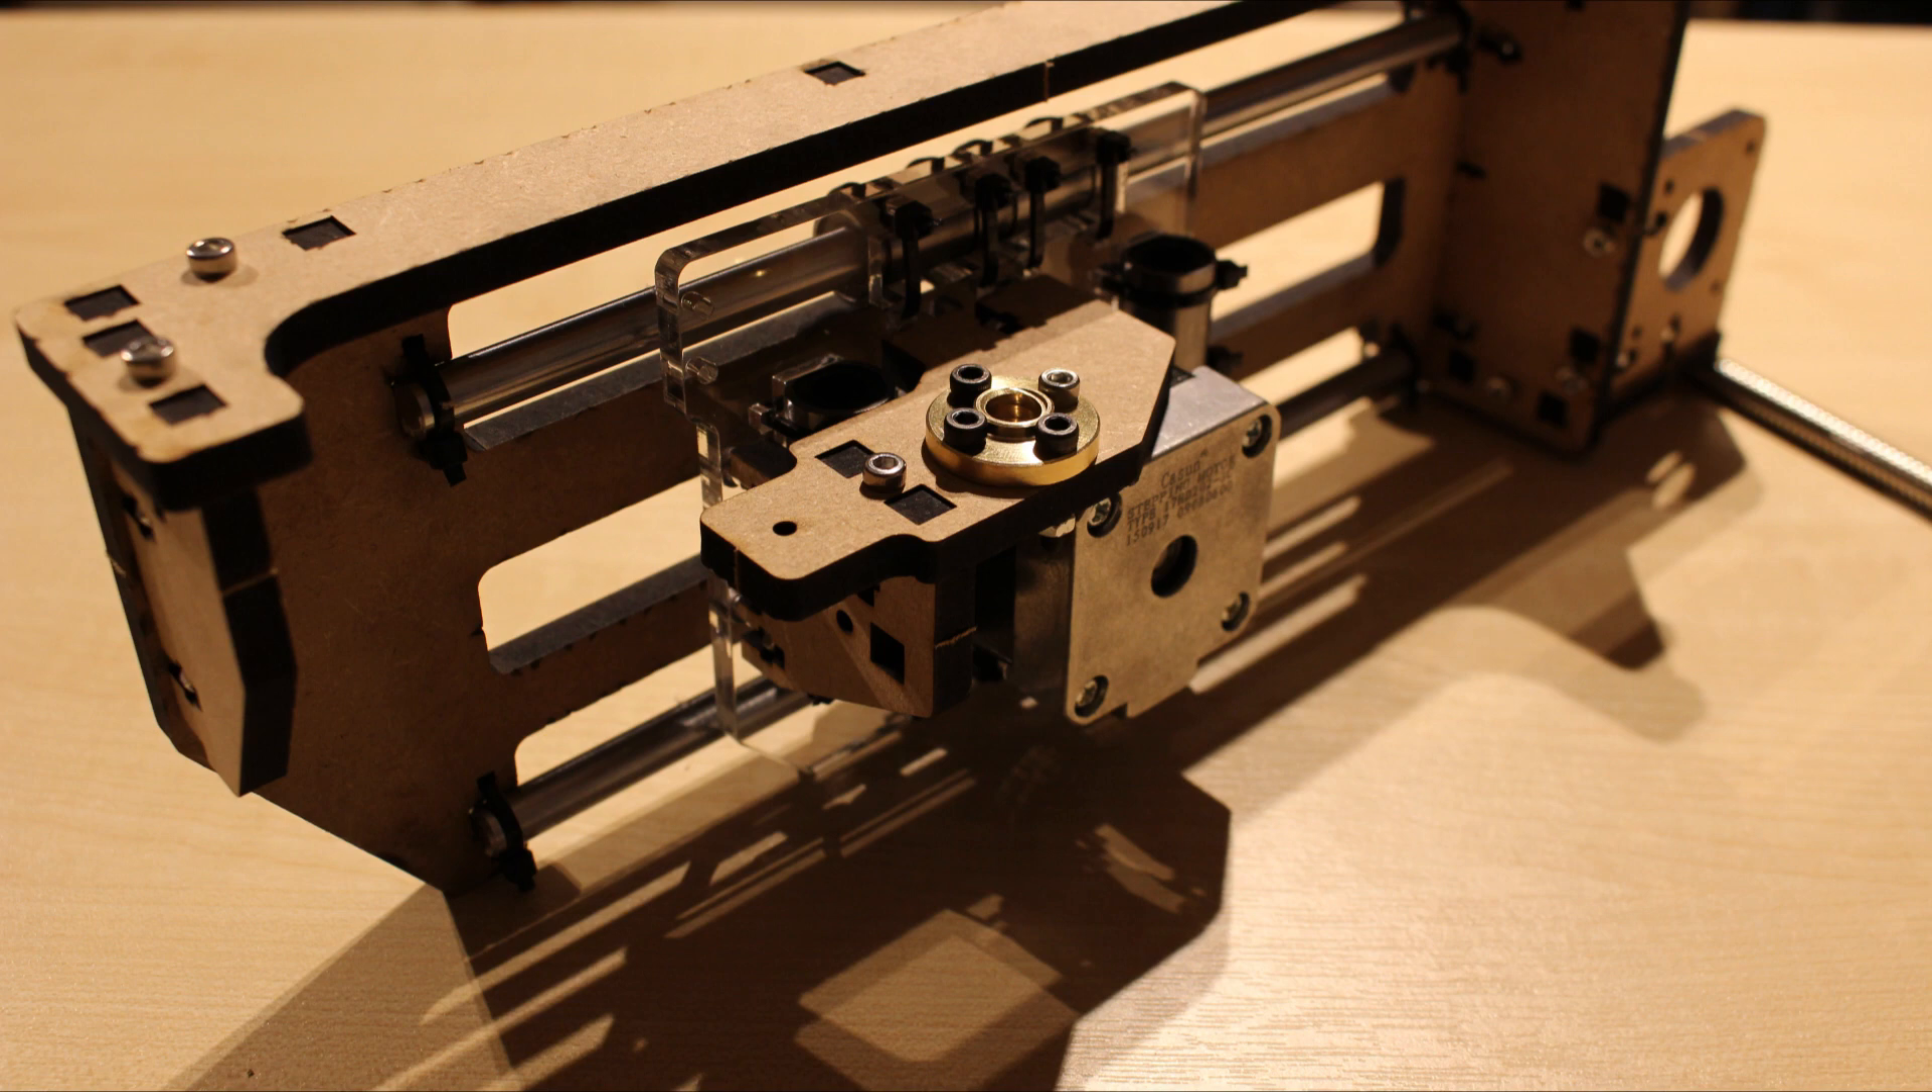The main carriage itself again you just assemble it like so and this is what that should look like with the z -axis lead screw nut in place.